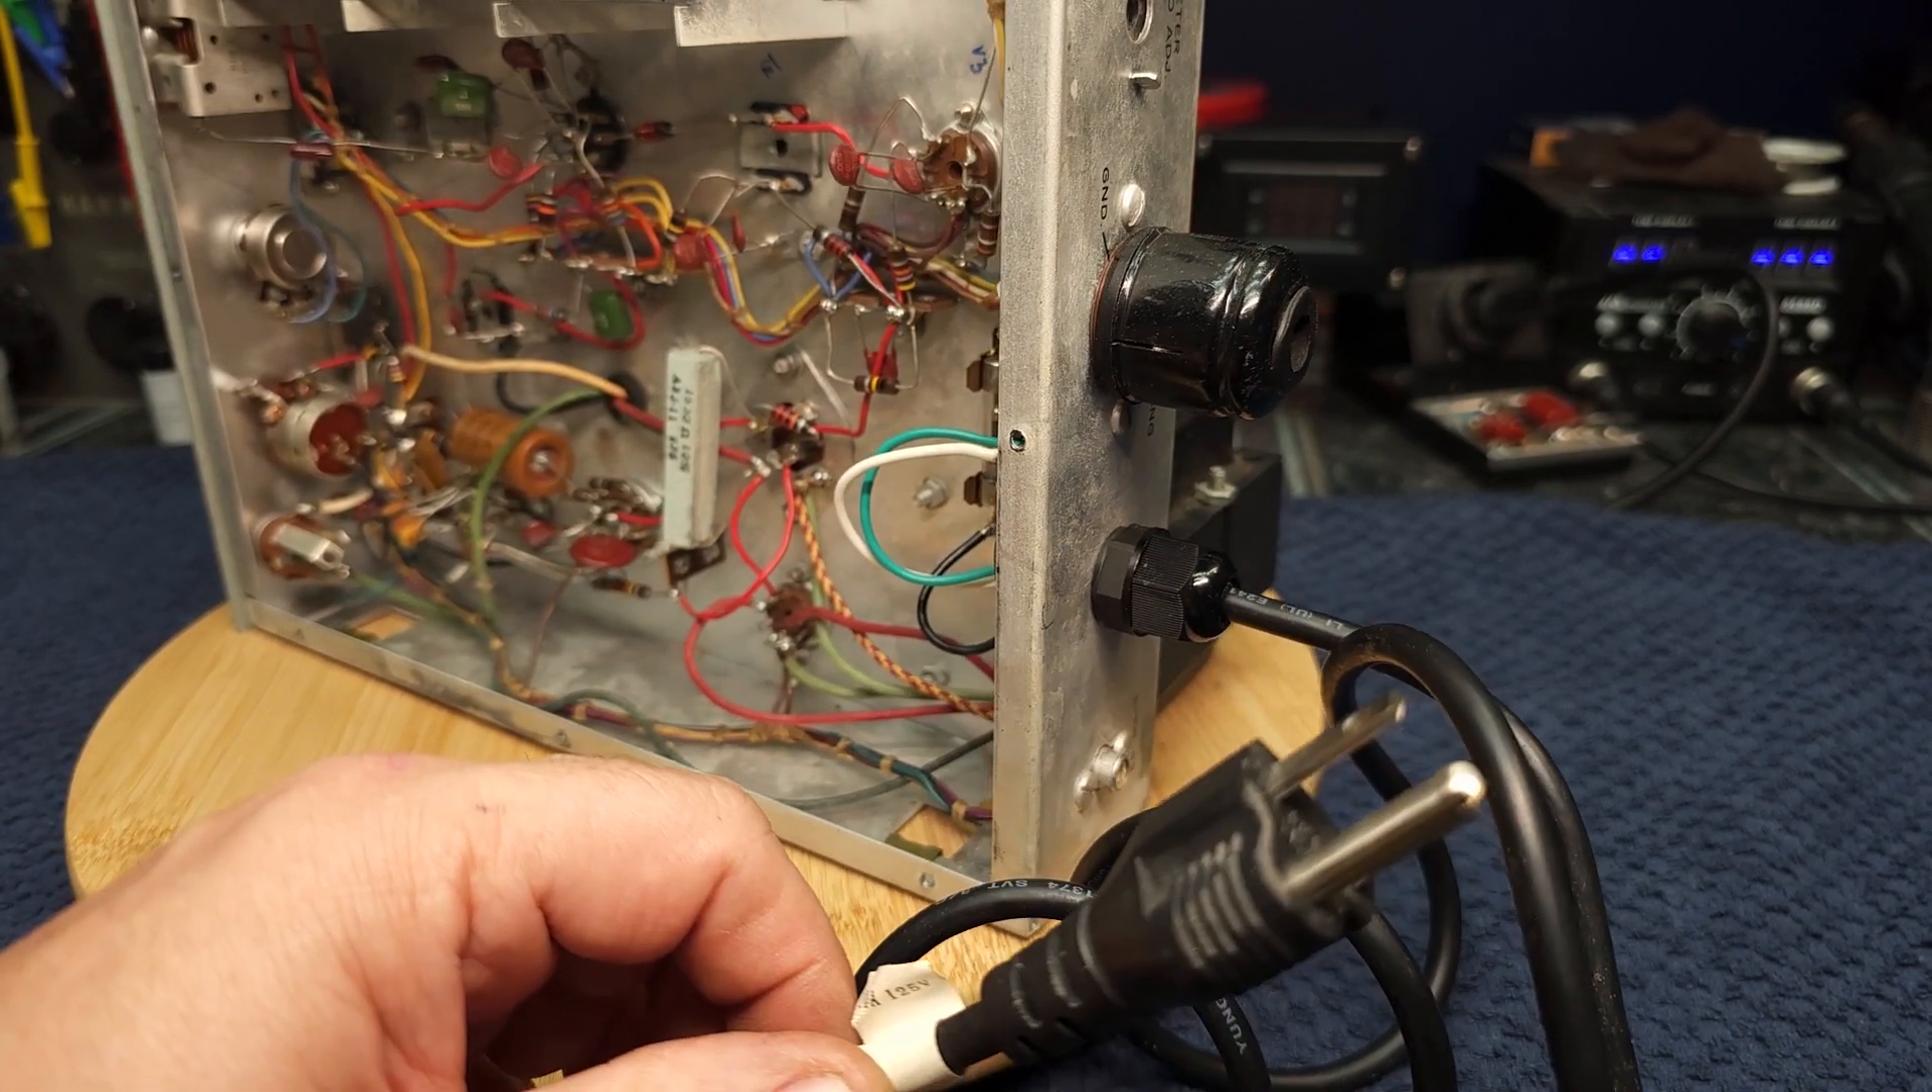We've removed the old power cord, made a larger hole, put a new strain relief in, three-prong plug, which is an old recovered computer plug.